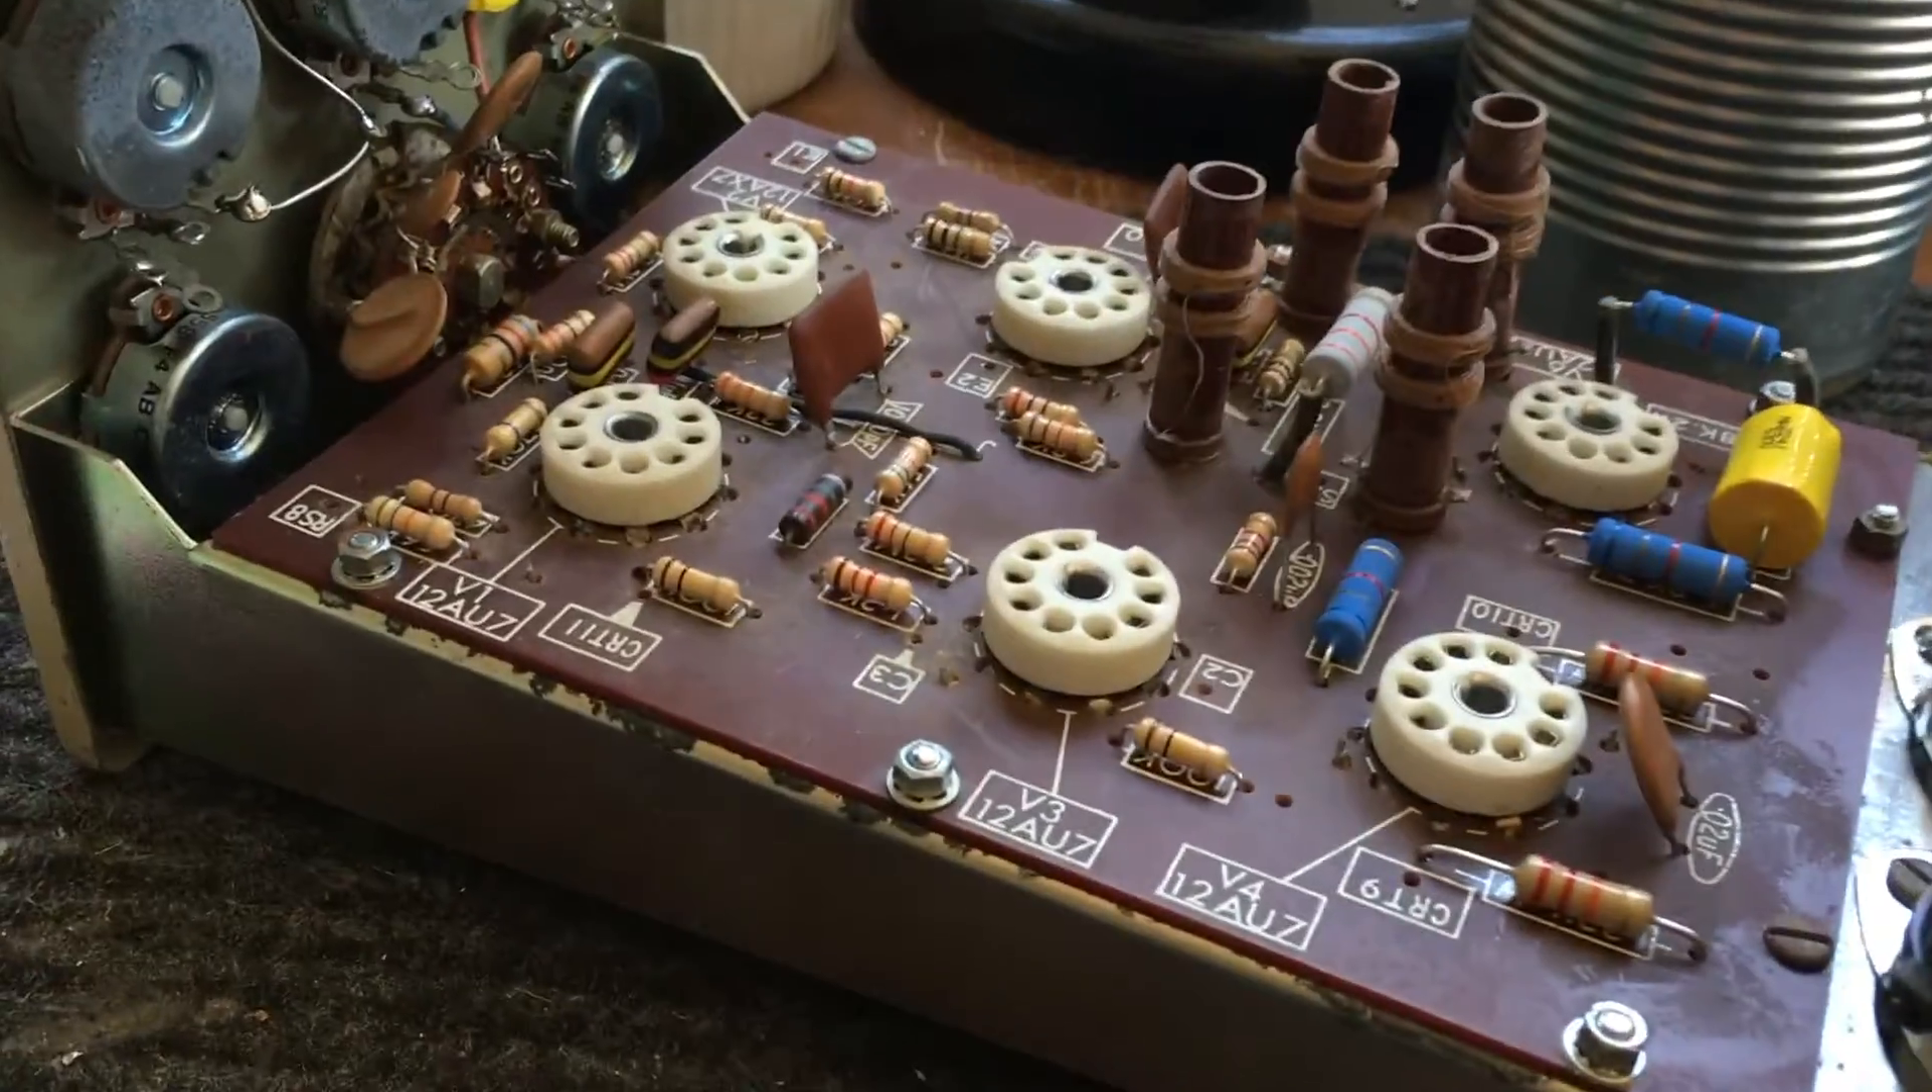There you go, circuit board in.